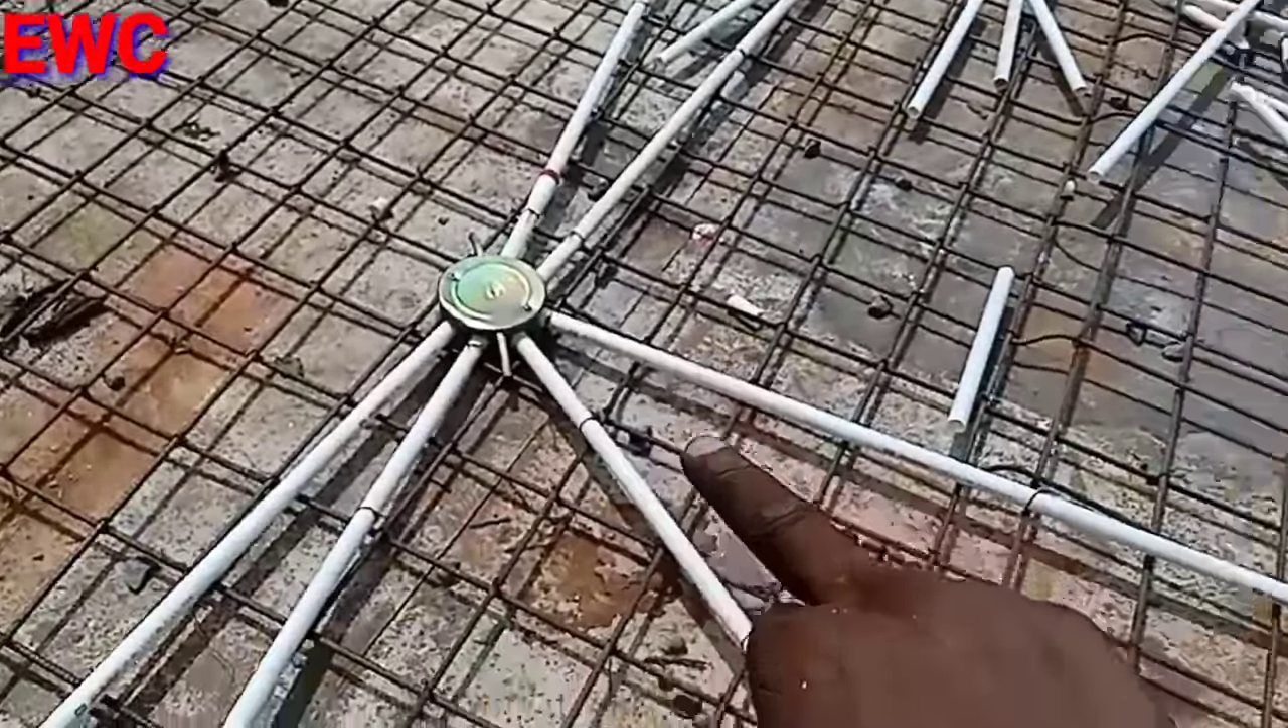तो मैंने यहाँ पे लगा दिया है आठ होल वाले fan box को।